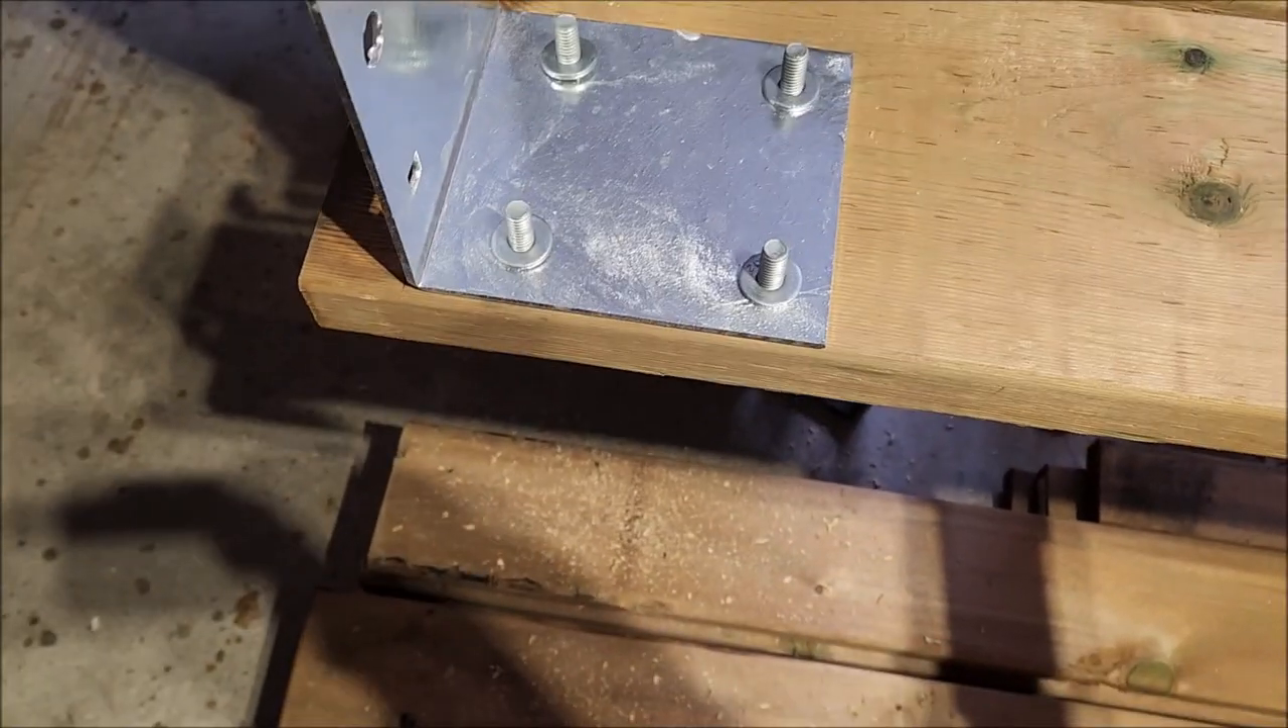I've got the brackets in place with the bolts coming through. I've got washers on them.